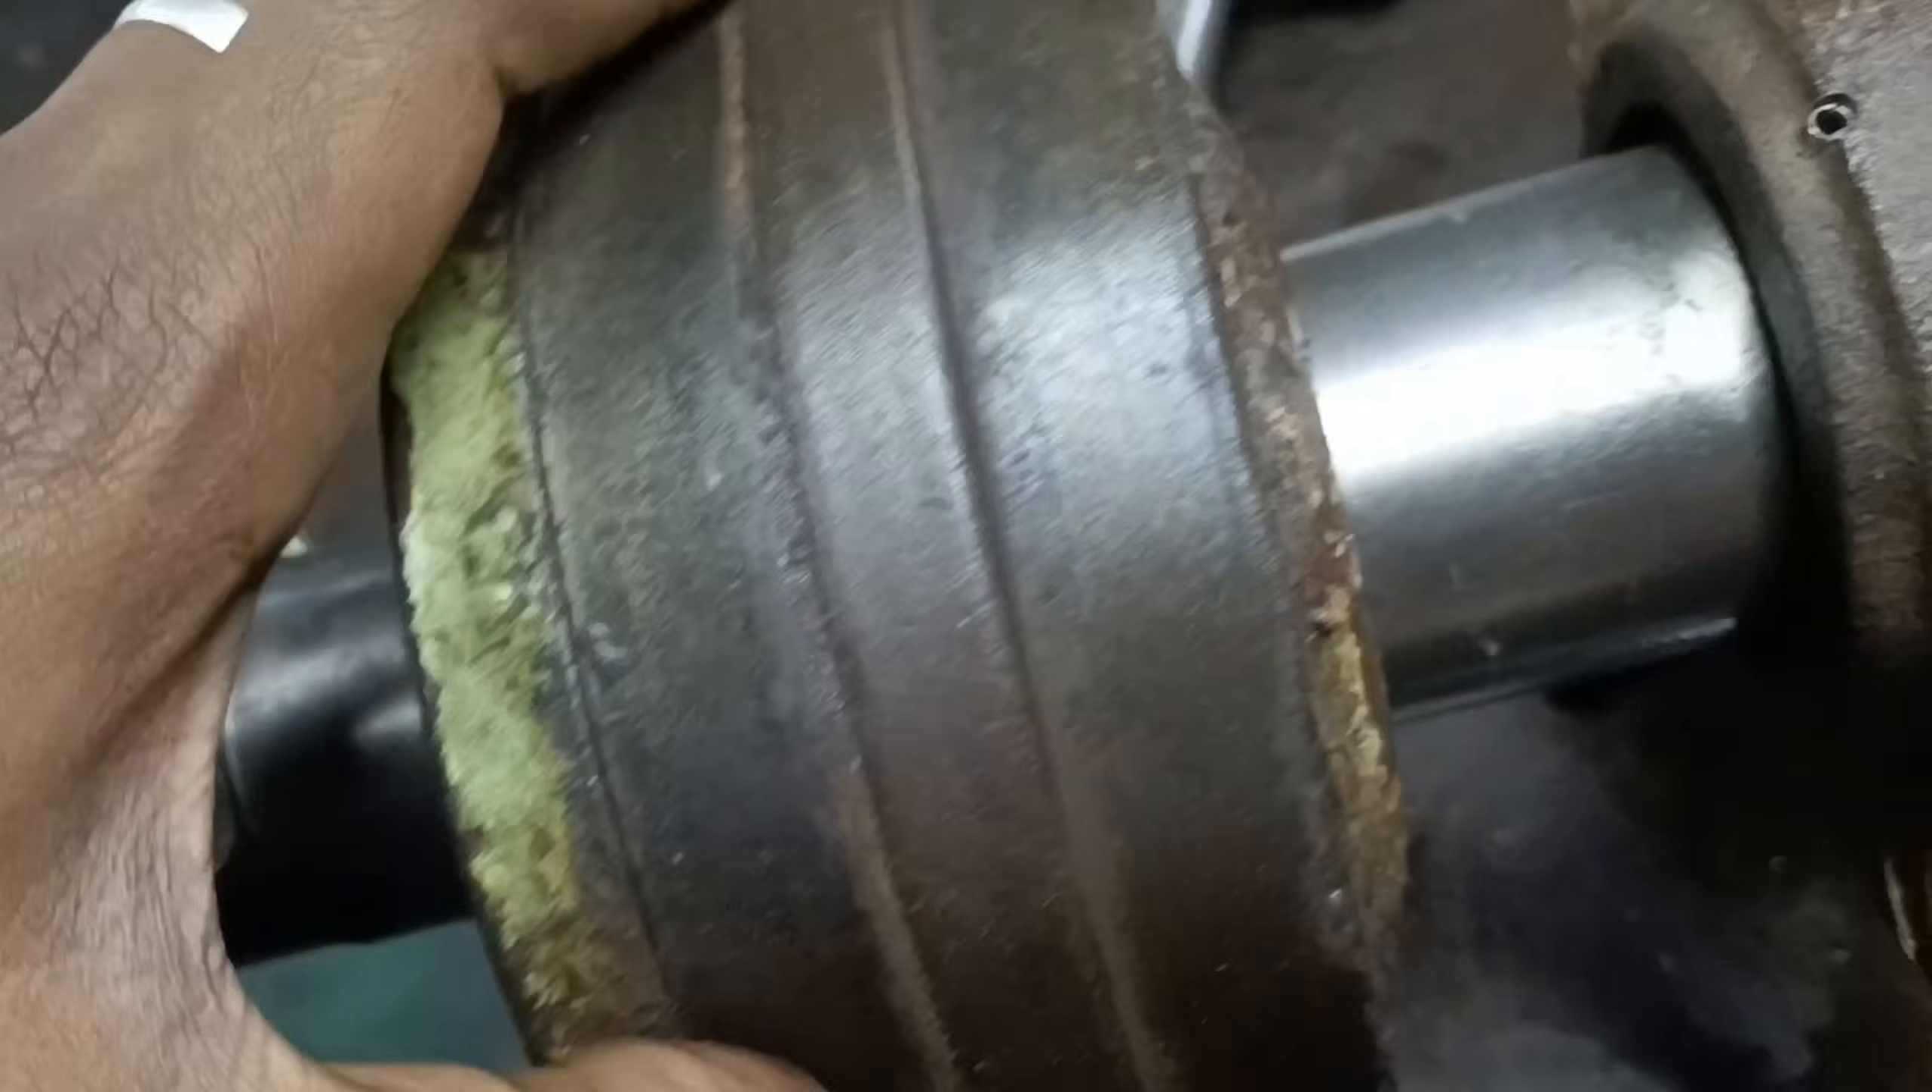The bearing assembly is fitted onto the shaft now.